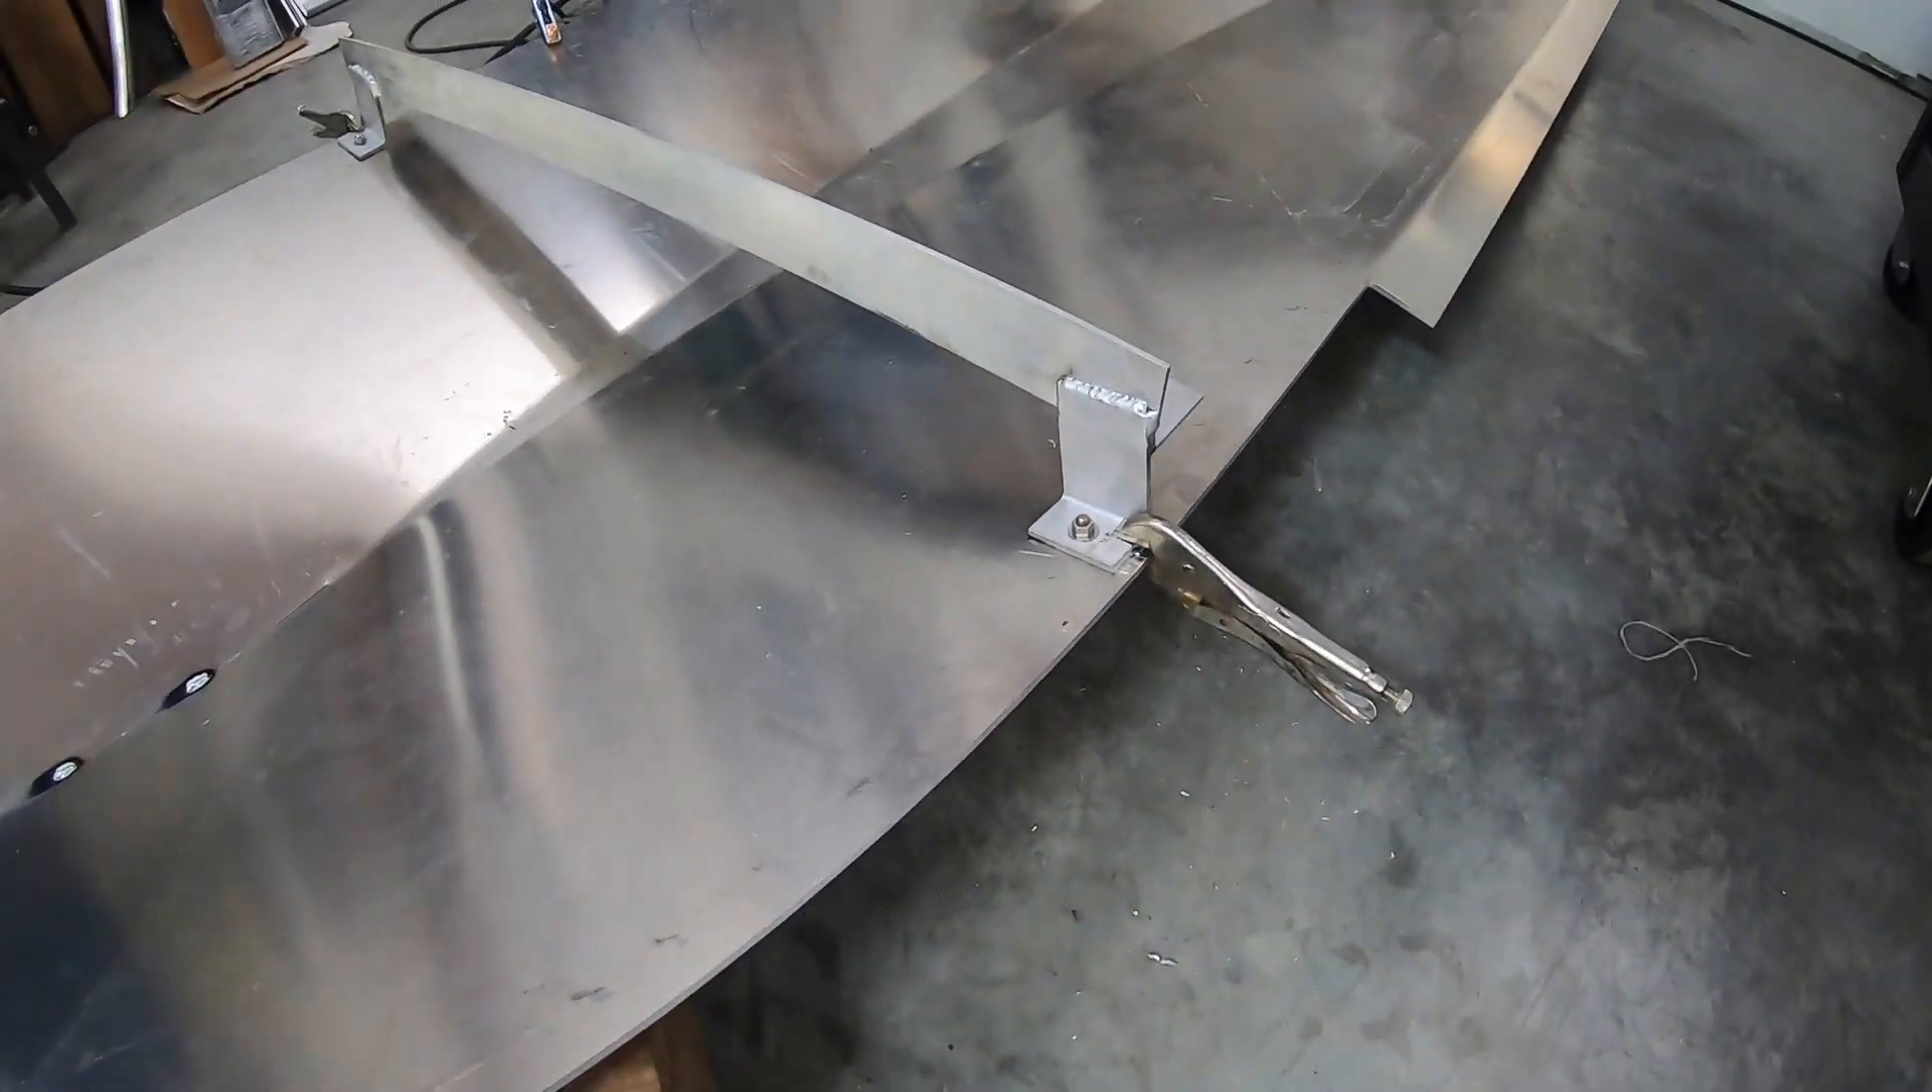You got a brace bolted in that's super crucial.